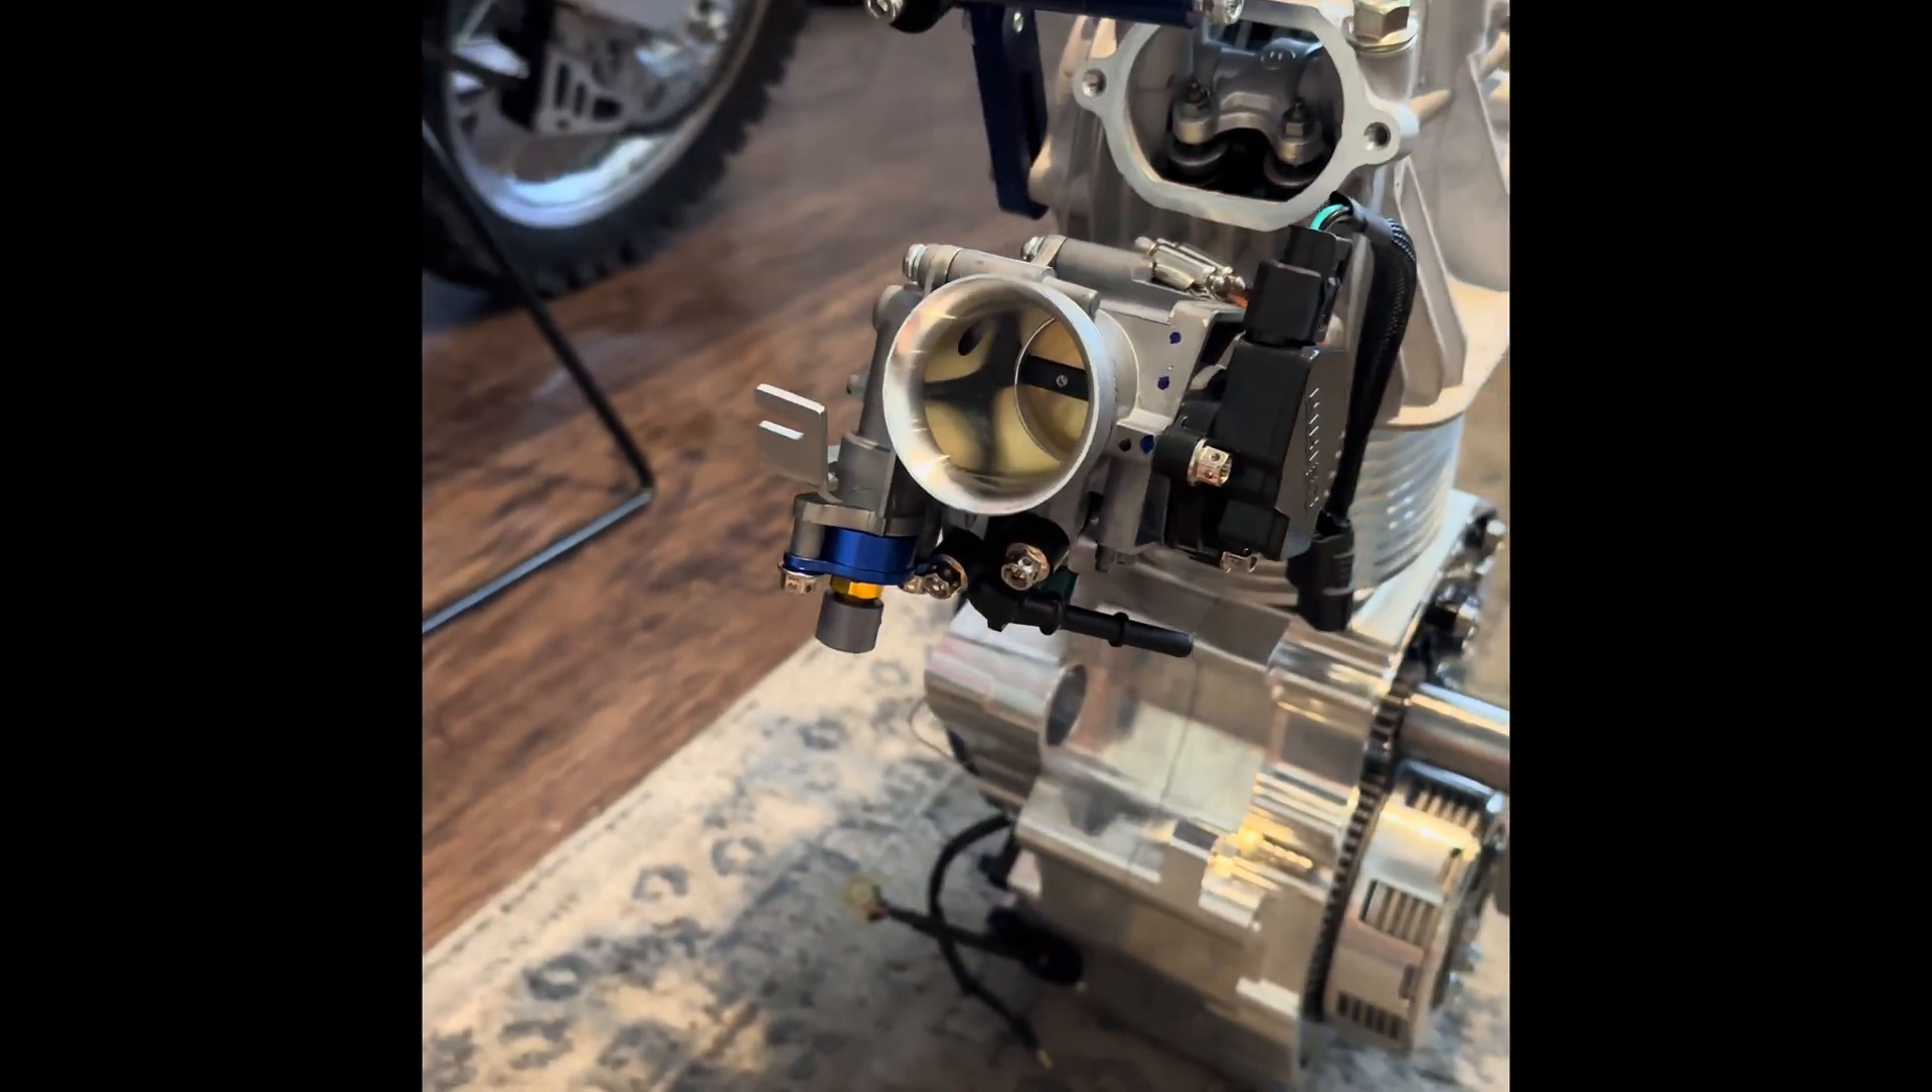Got the throttle body on just to show you guys so it's all almost ready.